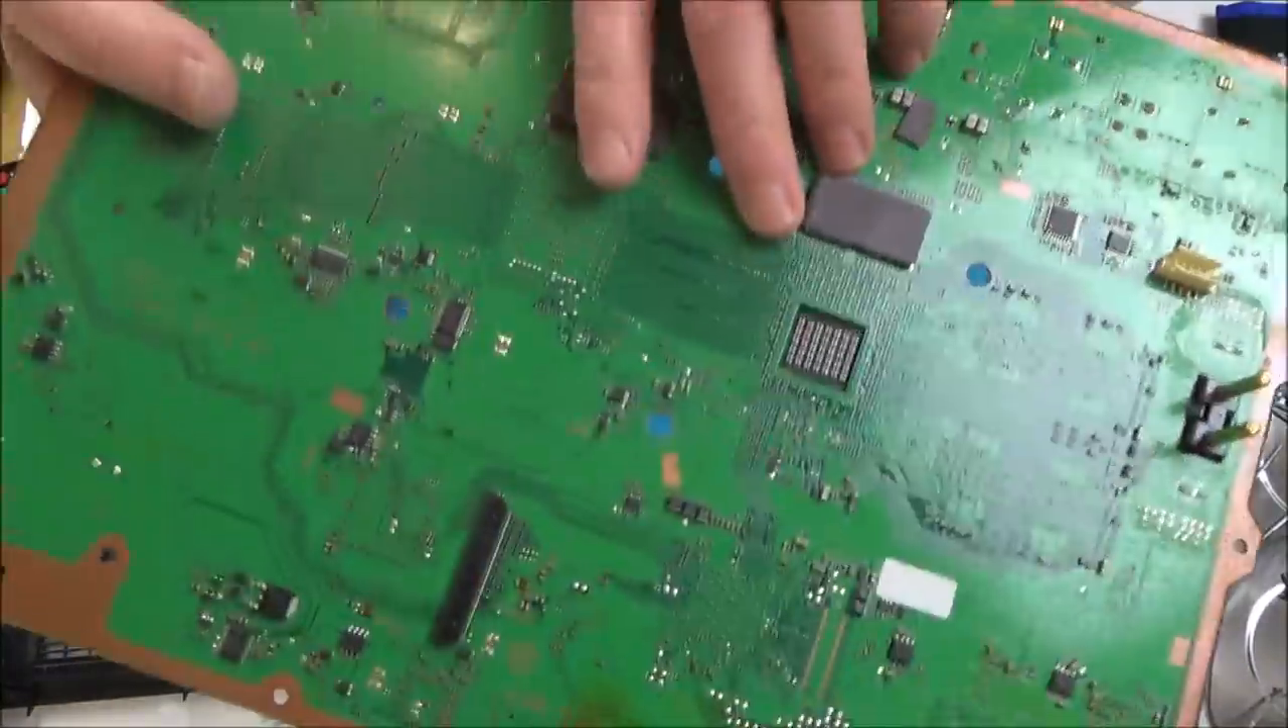Okay so we've got the board out now so we can look at it in closer detail.